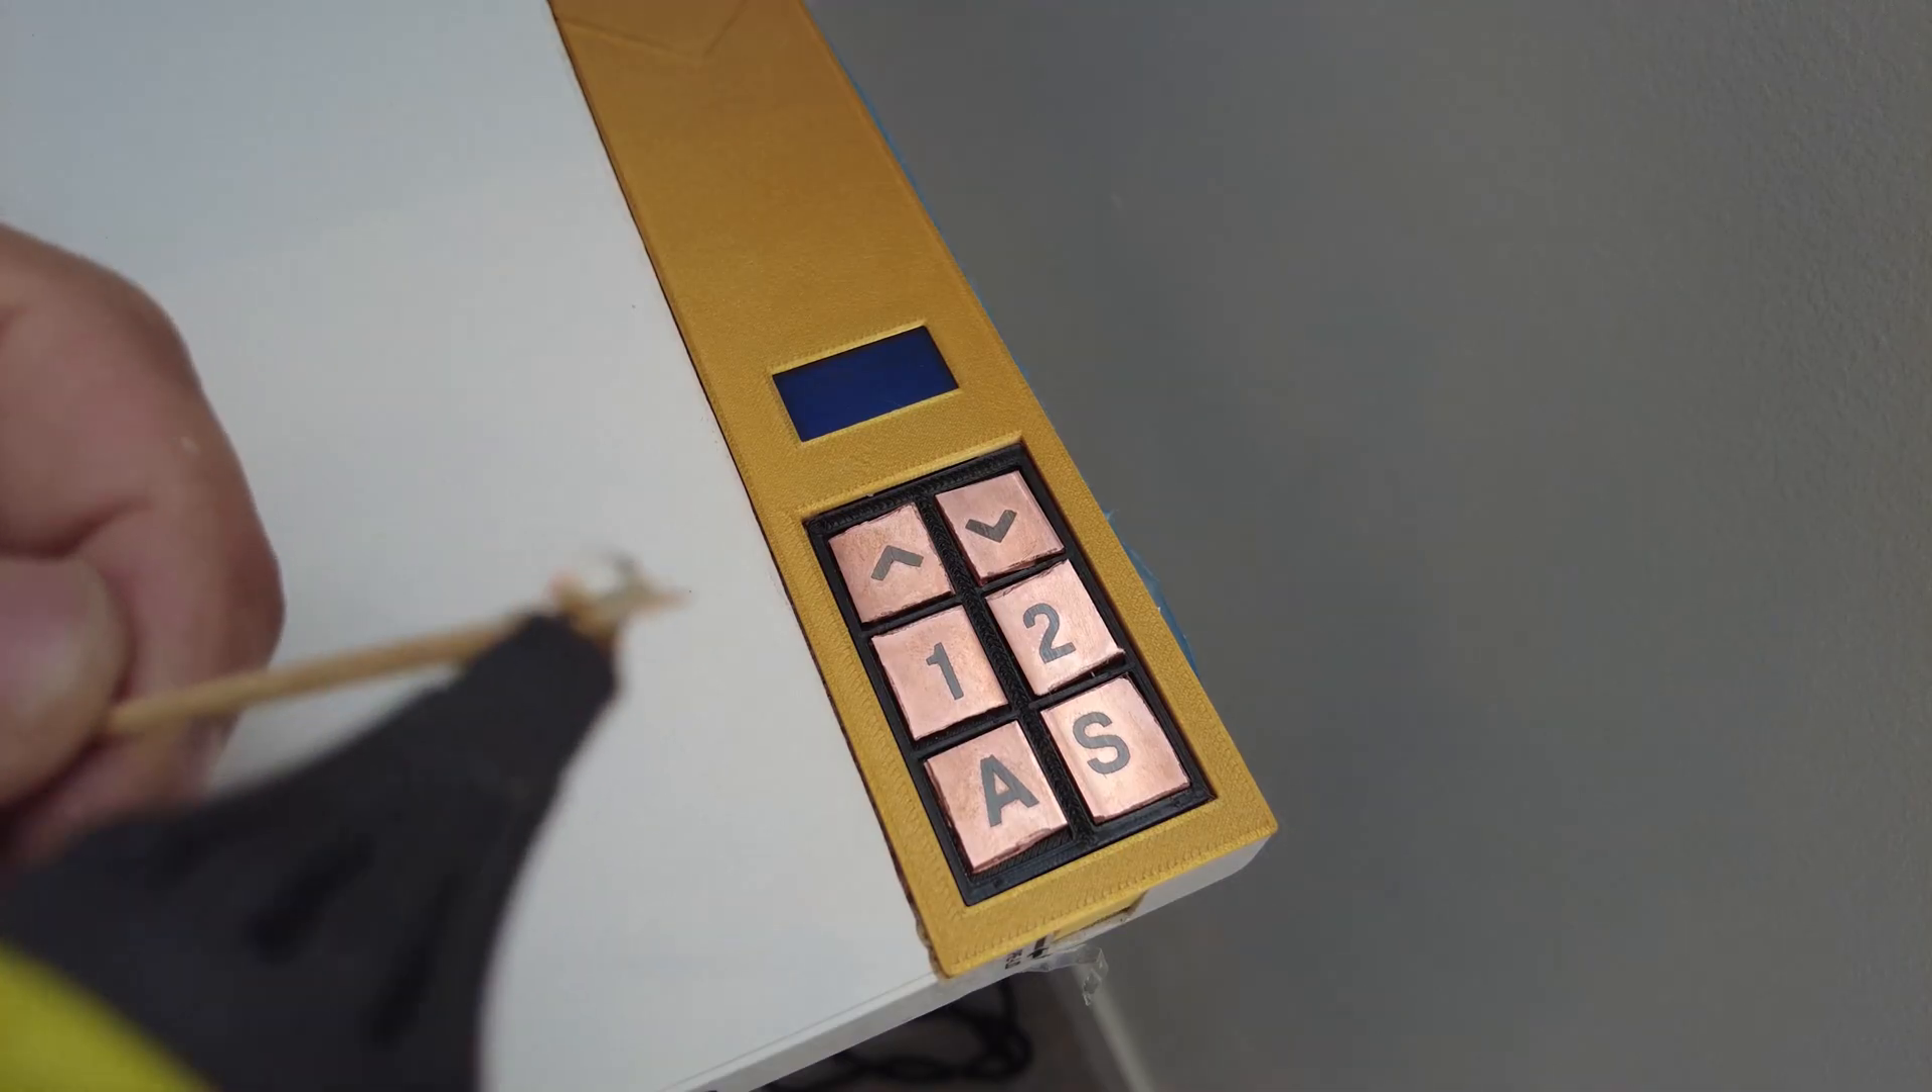I used more hot glue to secure the OLED screen and control panel to the 3D printed desktop cover panel, then I popped everything into the desk.